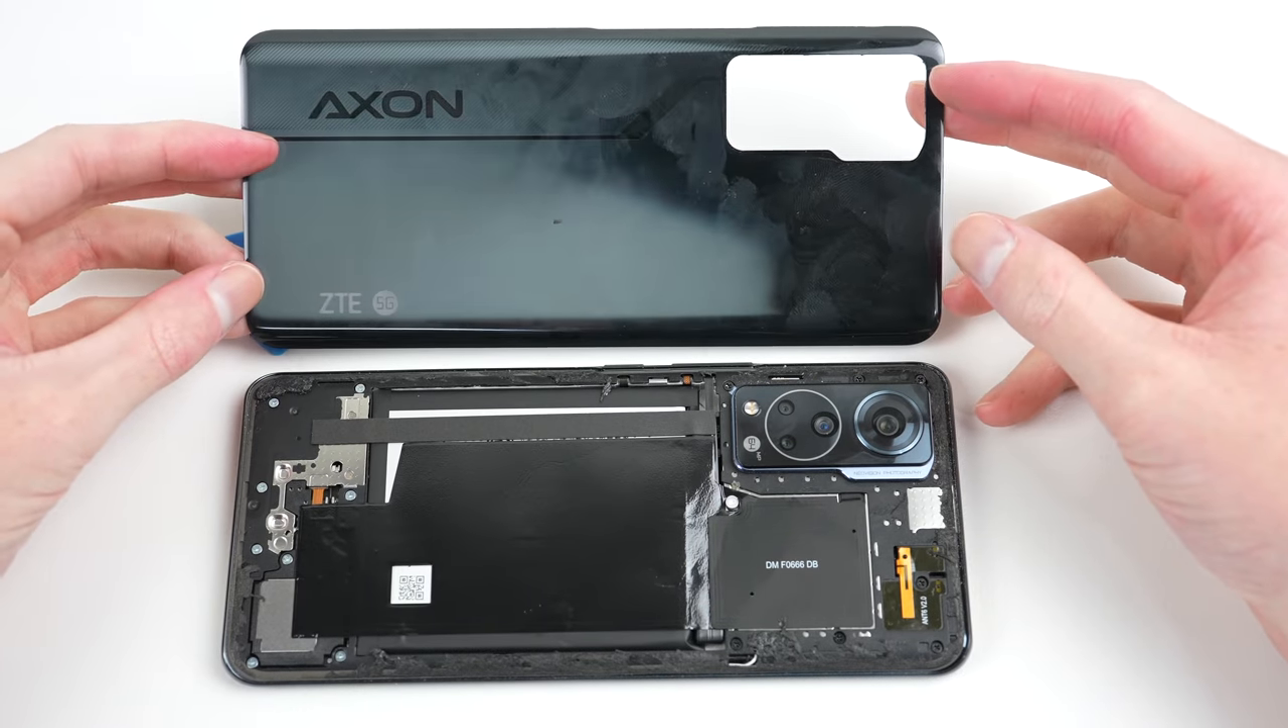With the back panel free, we can get our first look inside this phone.